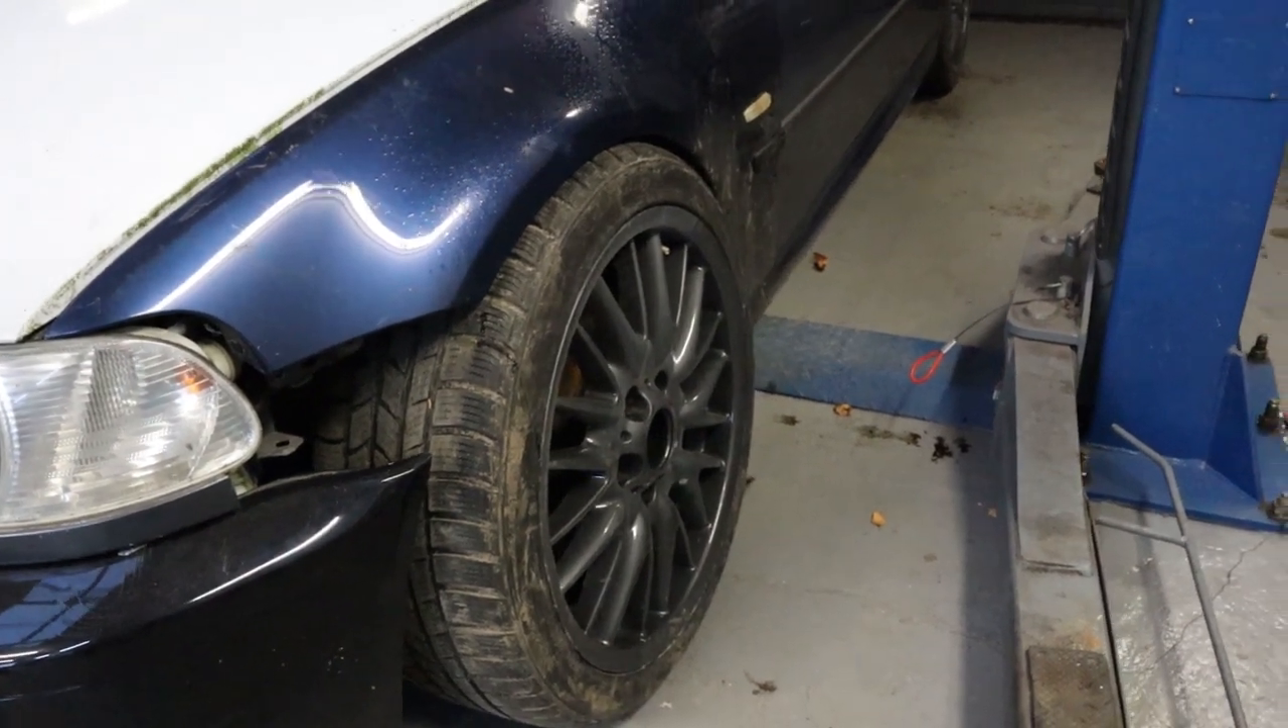You can see here this doesn't fit with the coupe headlights and also the bumper is miles and miles away.